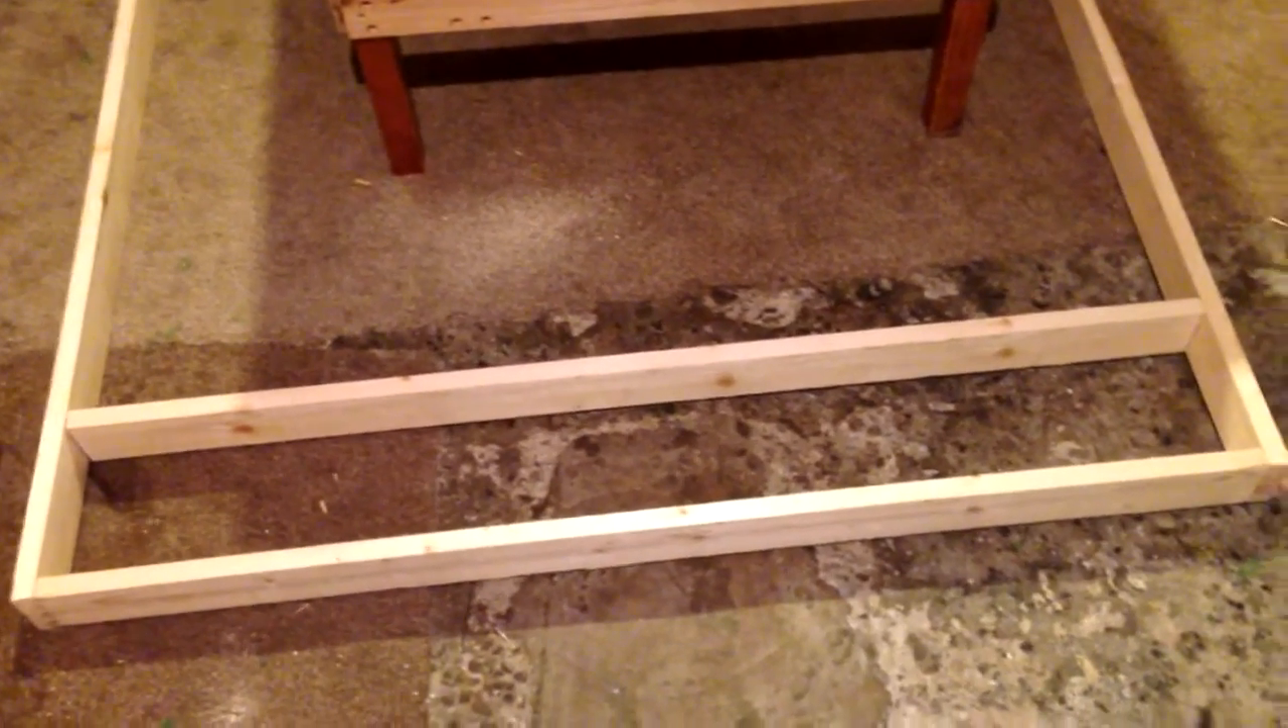Um I've taken the the long sides you can see up here over there and I've taken the long width sections um and I joined them together.